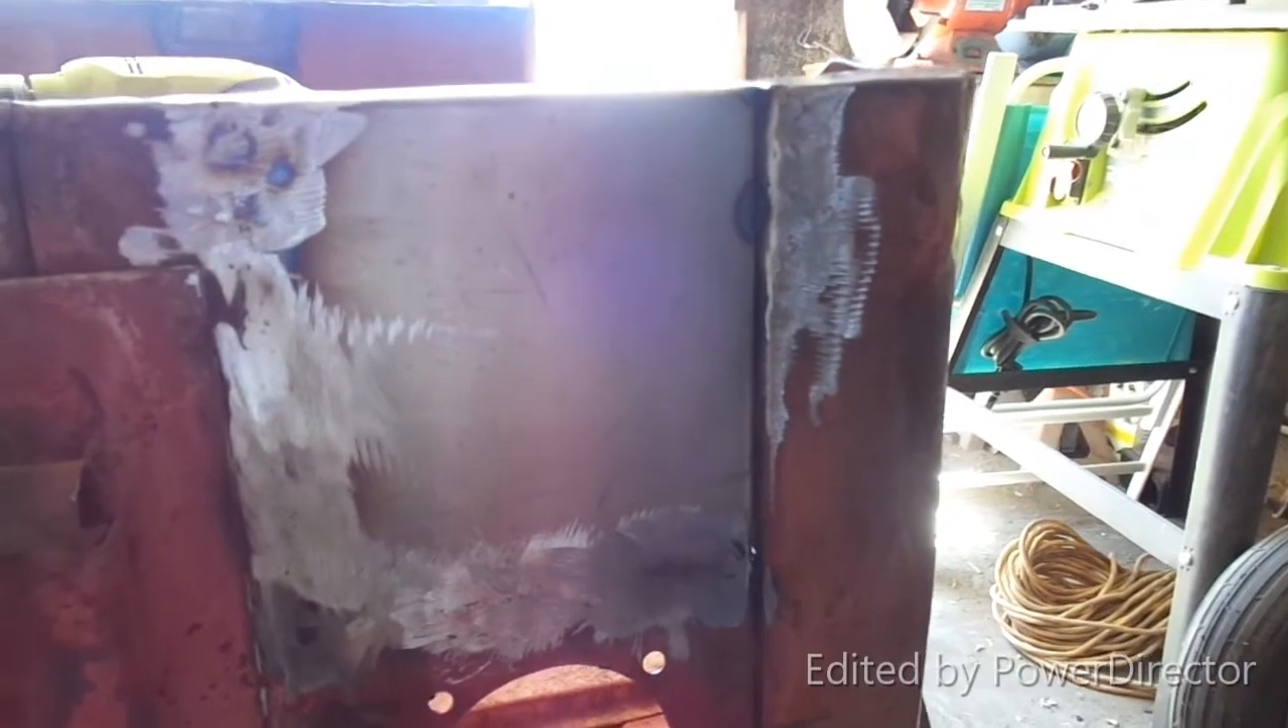There is the new piece welded in.